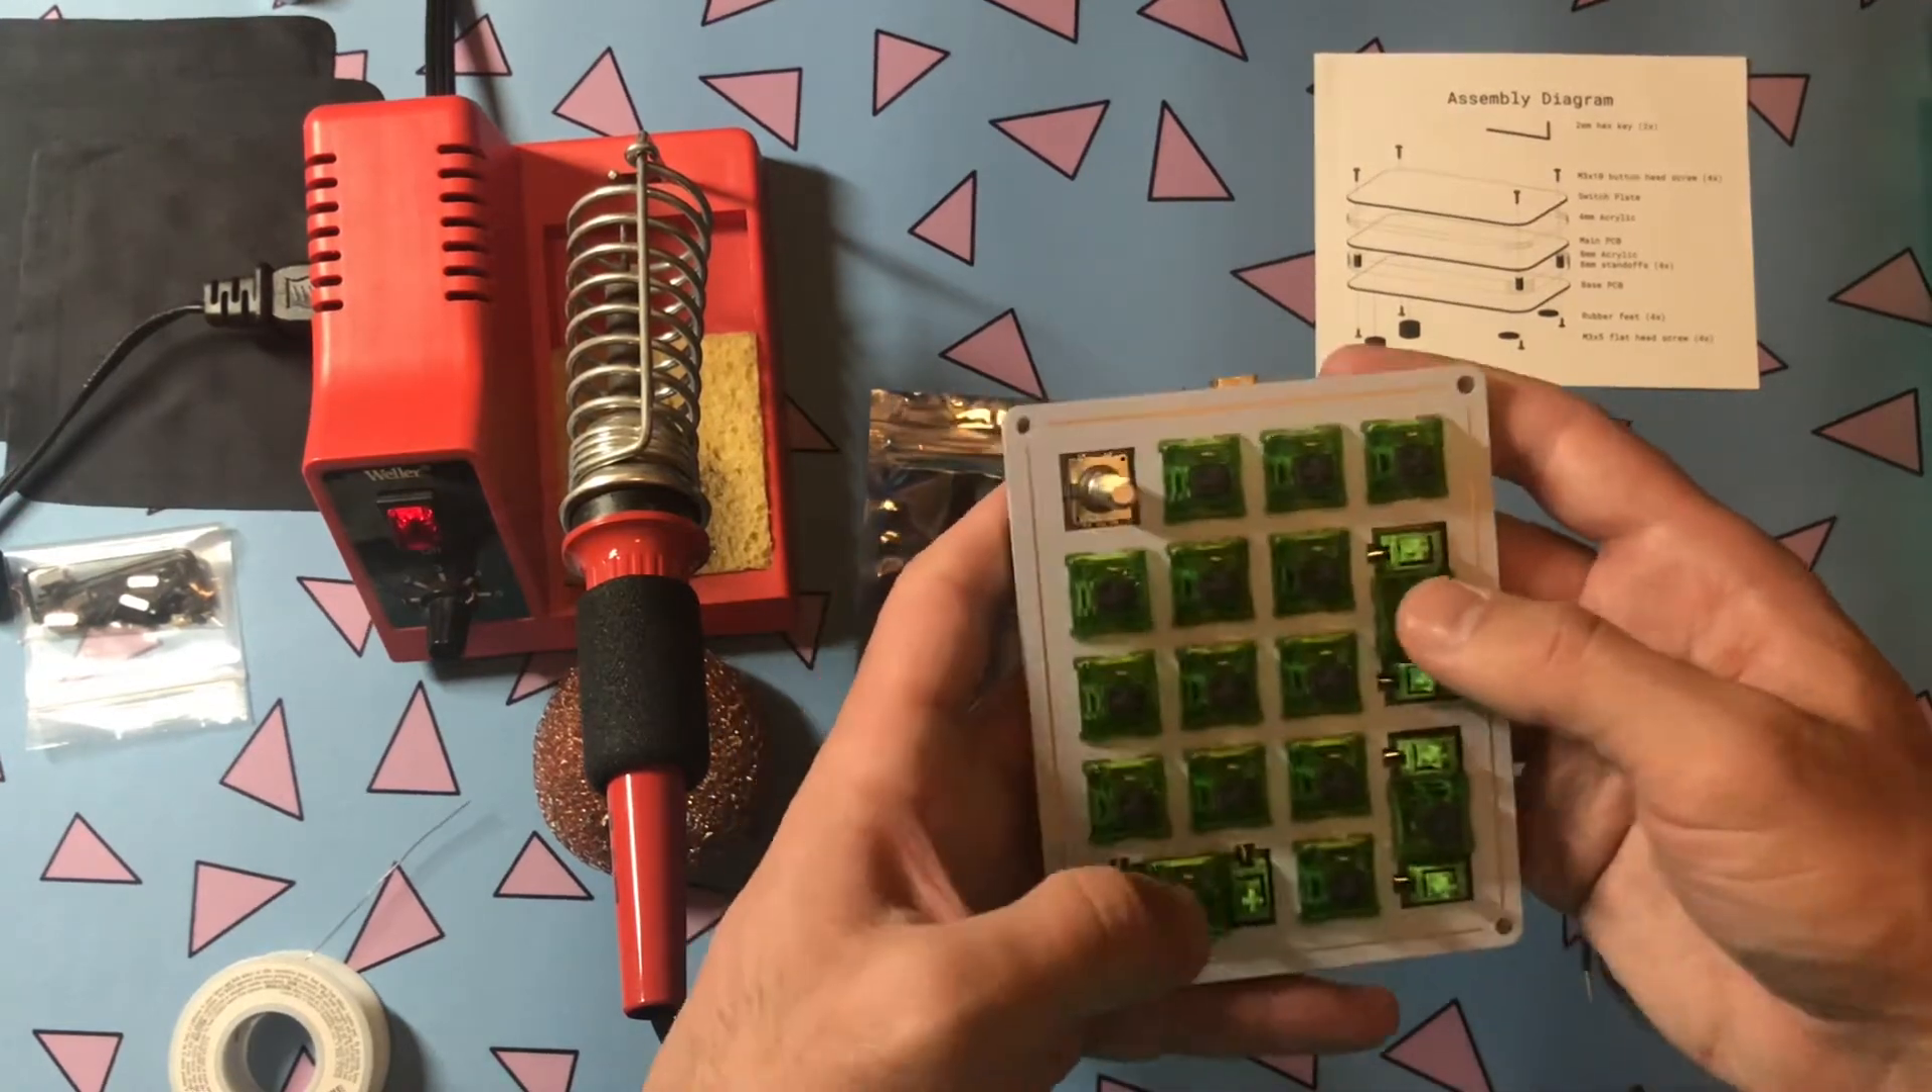Okay, so I've got all my switches in.